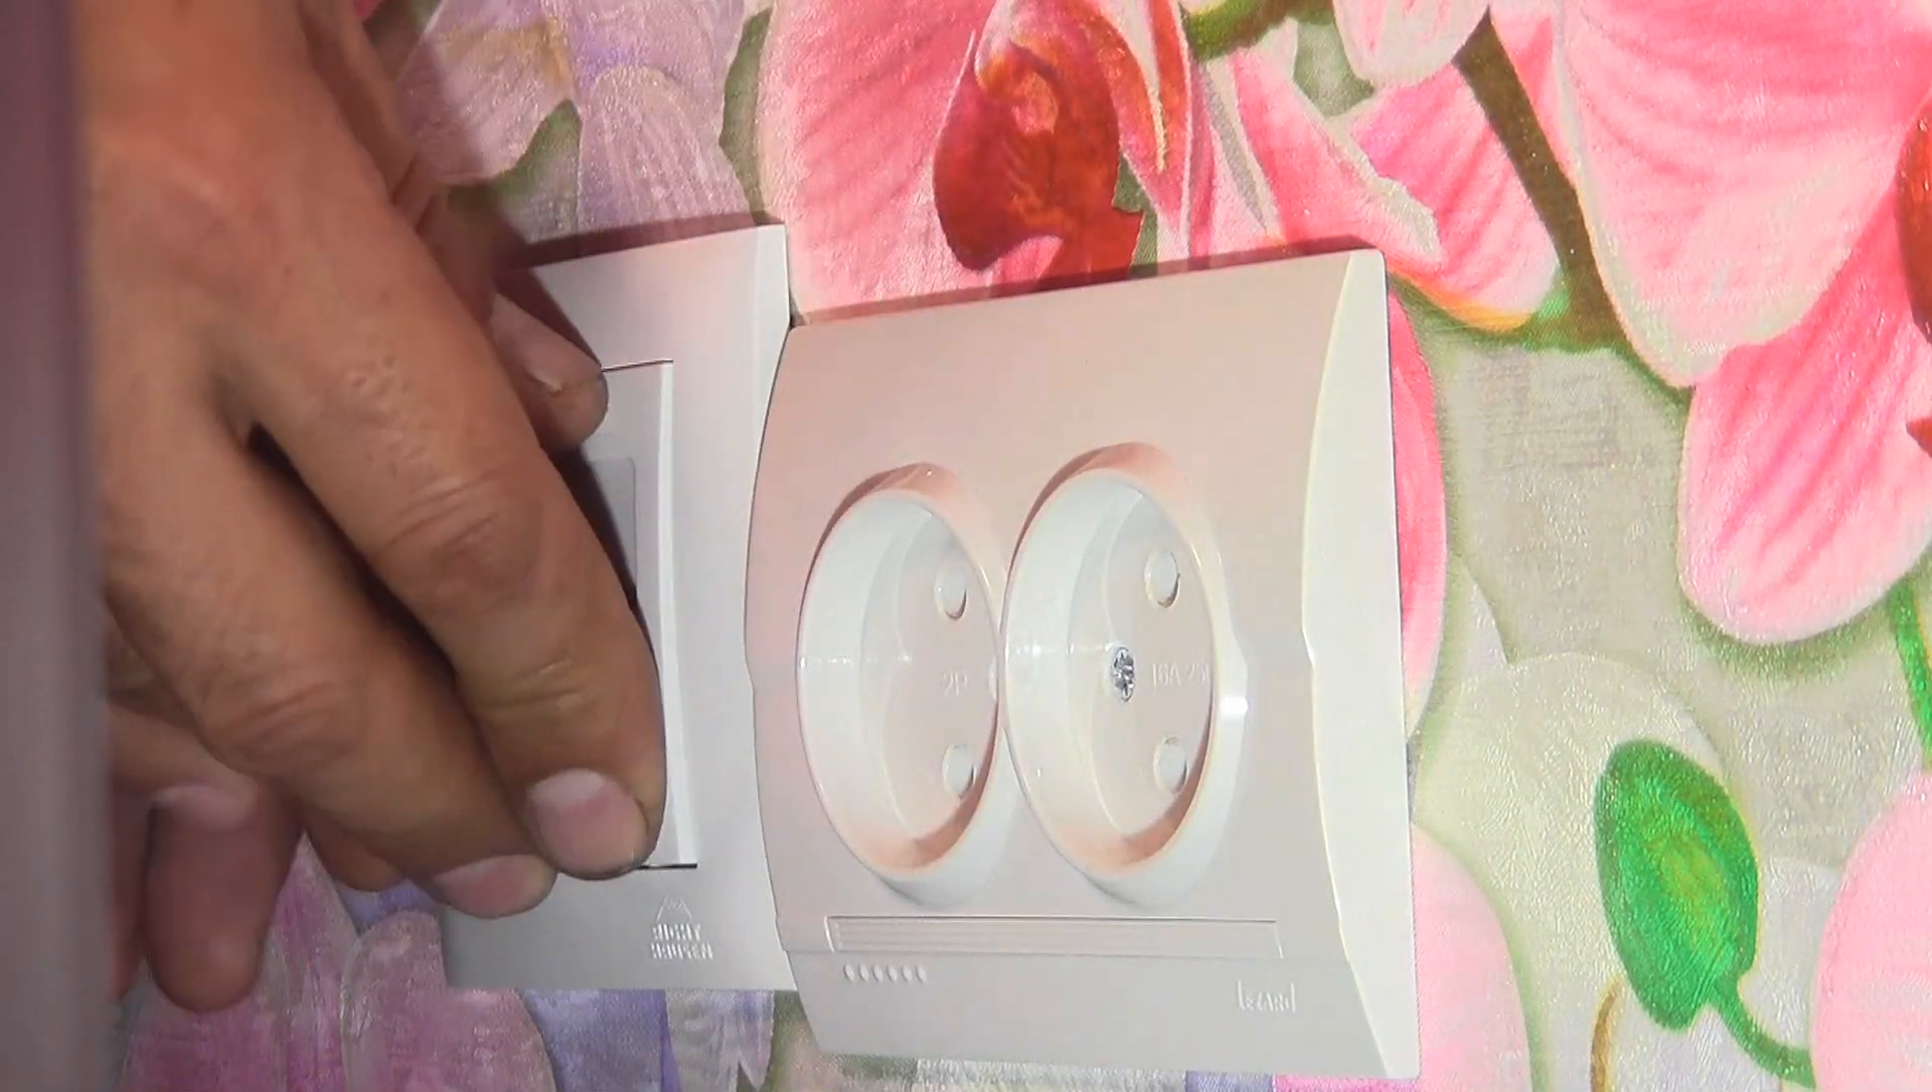И закрываем розетку декоративной крышкой. Розетка подключена.